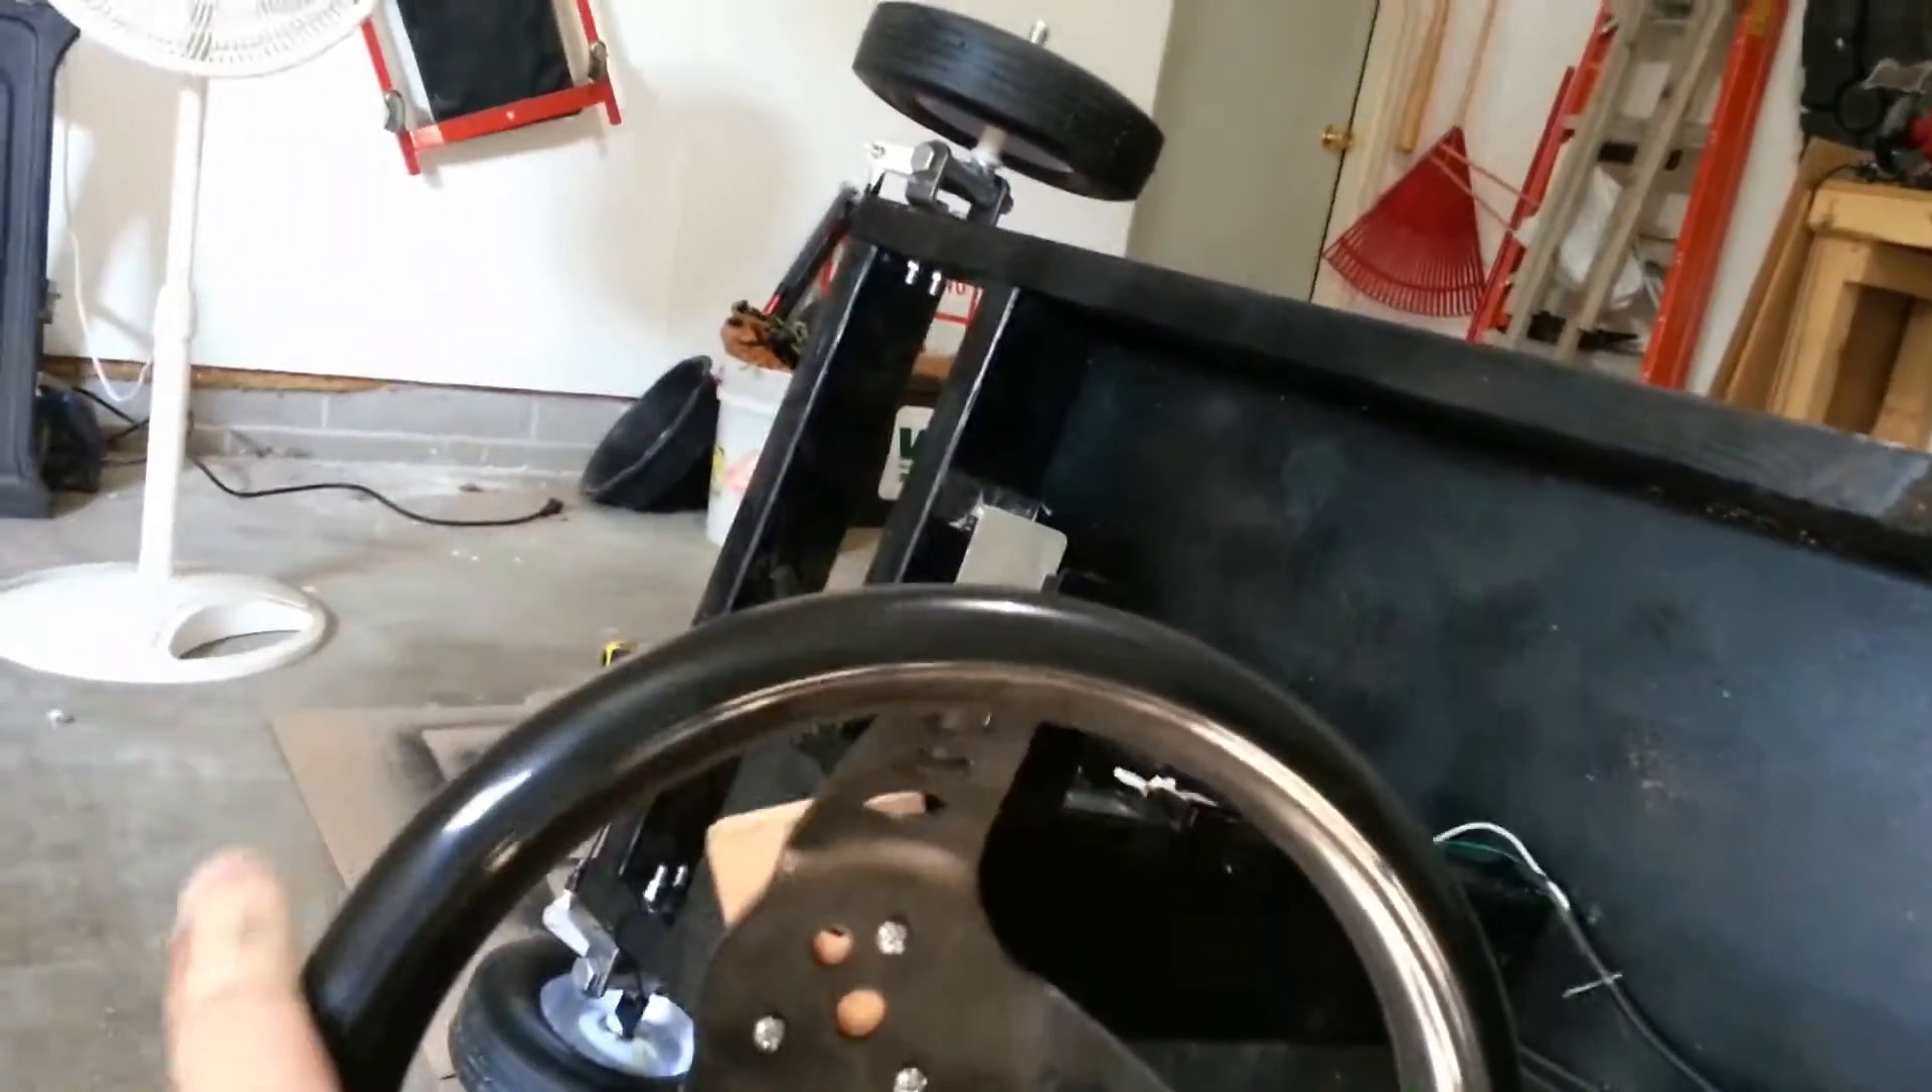The steering wheel is mounted and as I turn the steering wheel, the wheels turn.